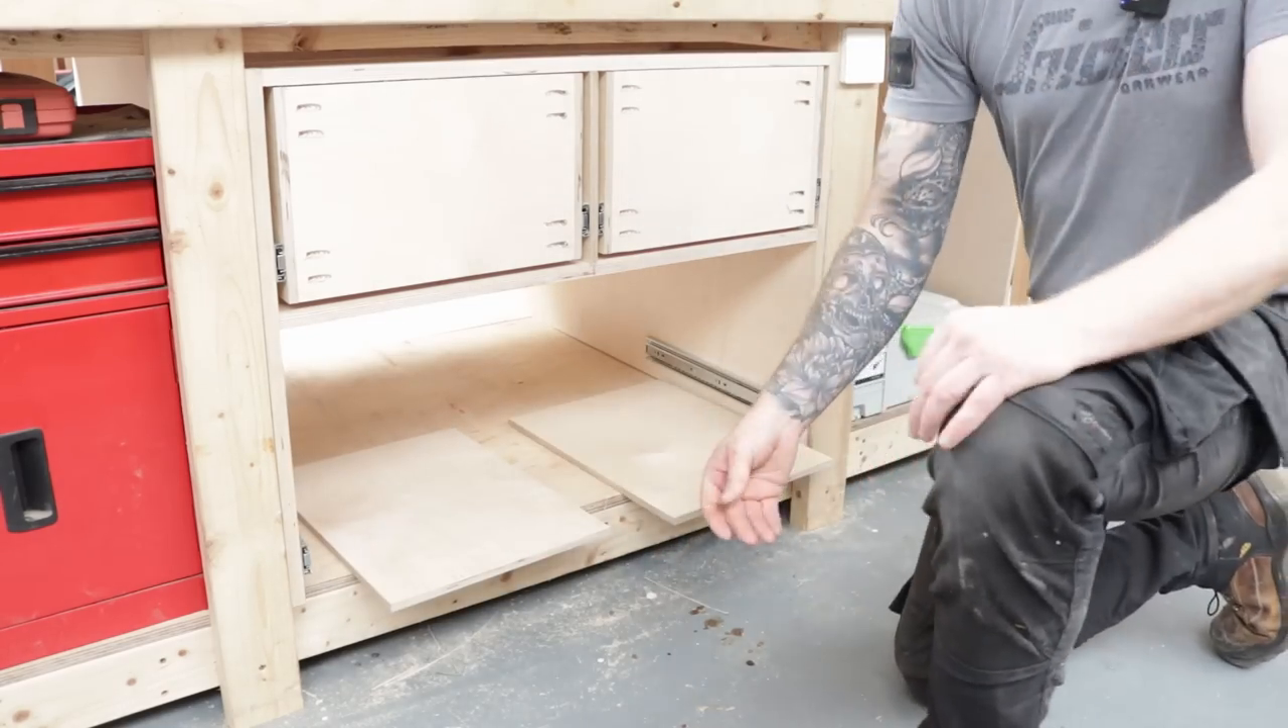Okay guys i have been busy so i have the top two drawers in now.